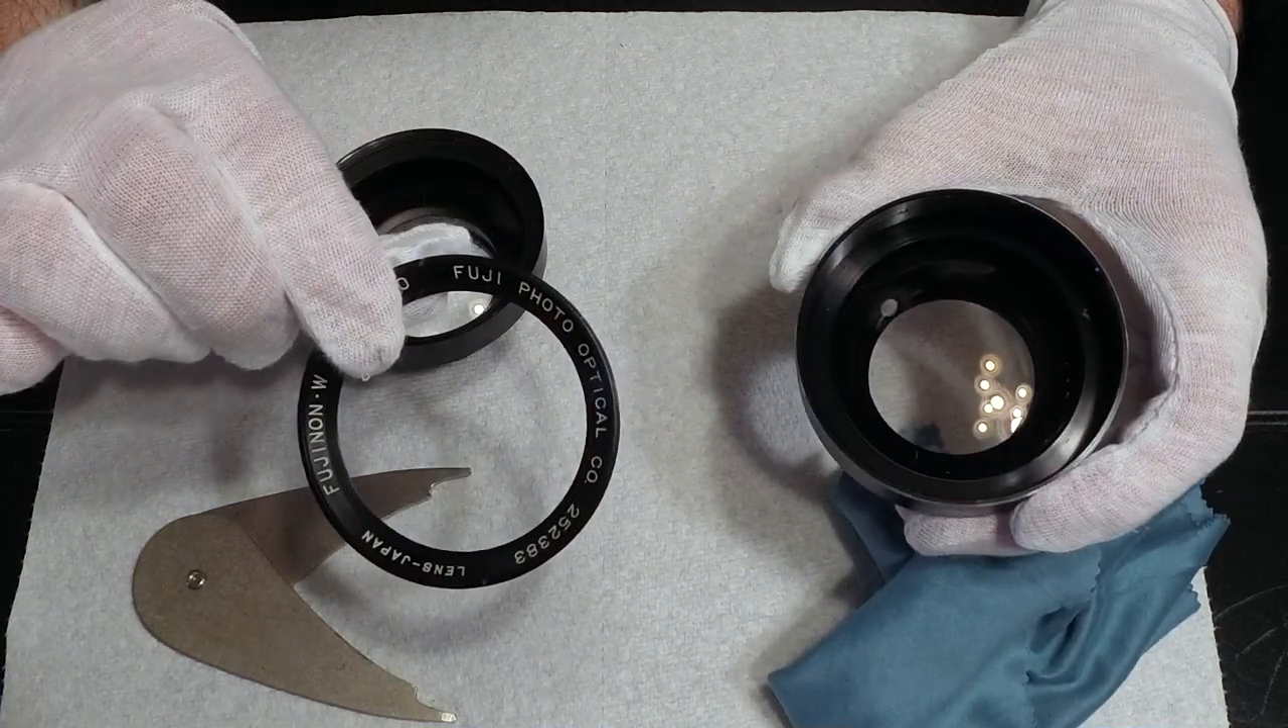So there I've got the retaining ring out now.